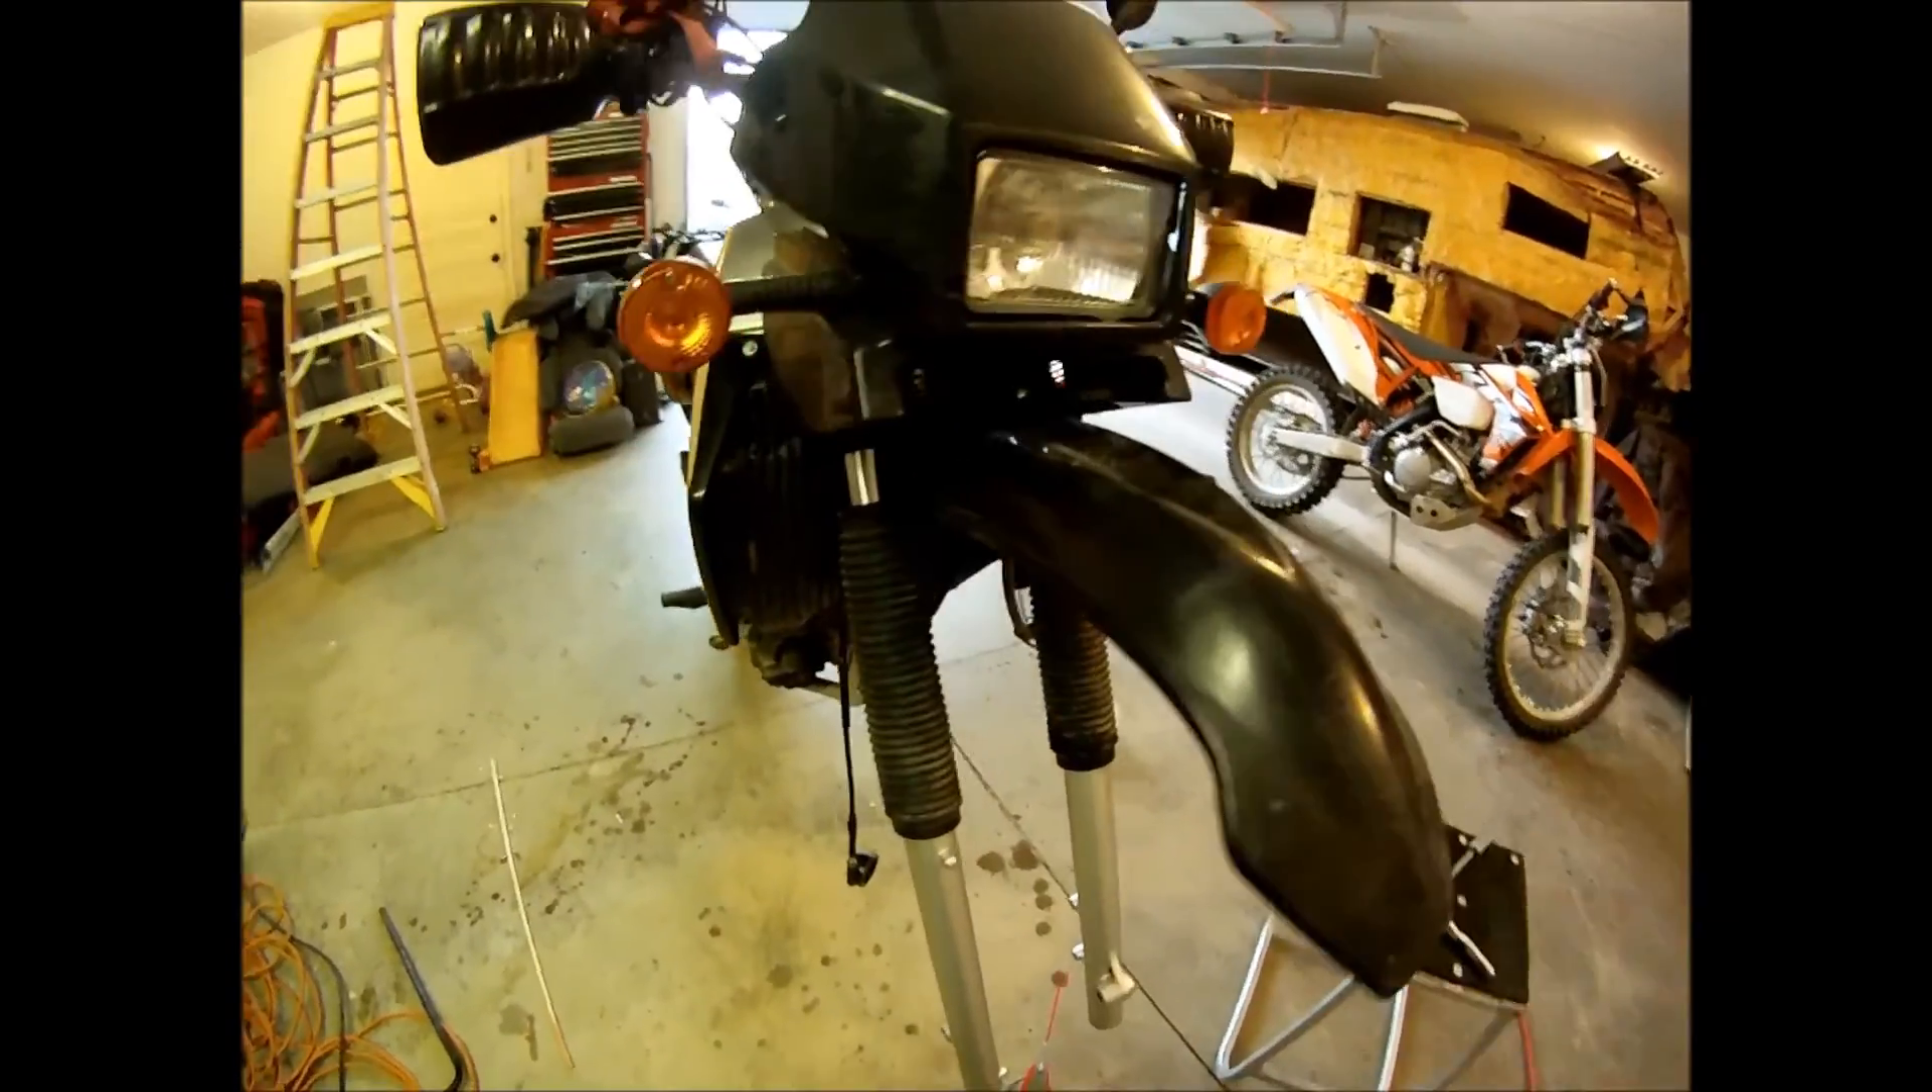Two reassembled forks ready to go. Okay, so I got the forks back on.